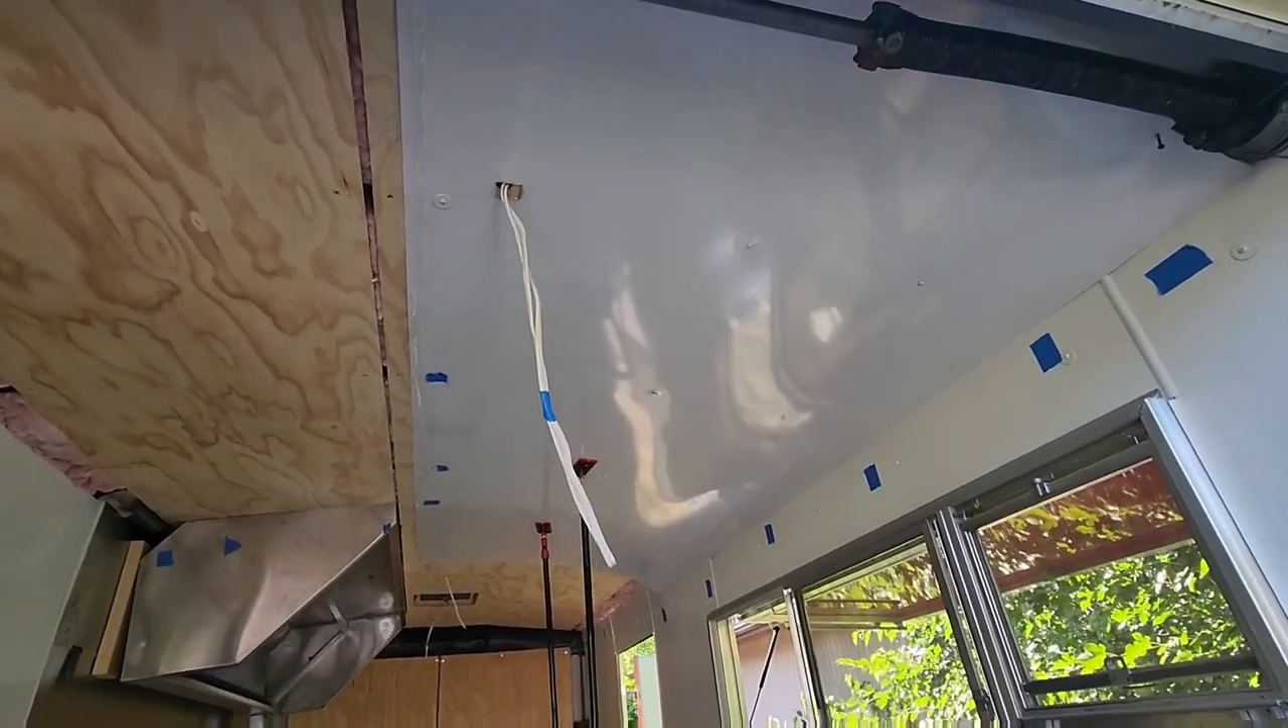Look at this we got the white aluminum ceiling in place.